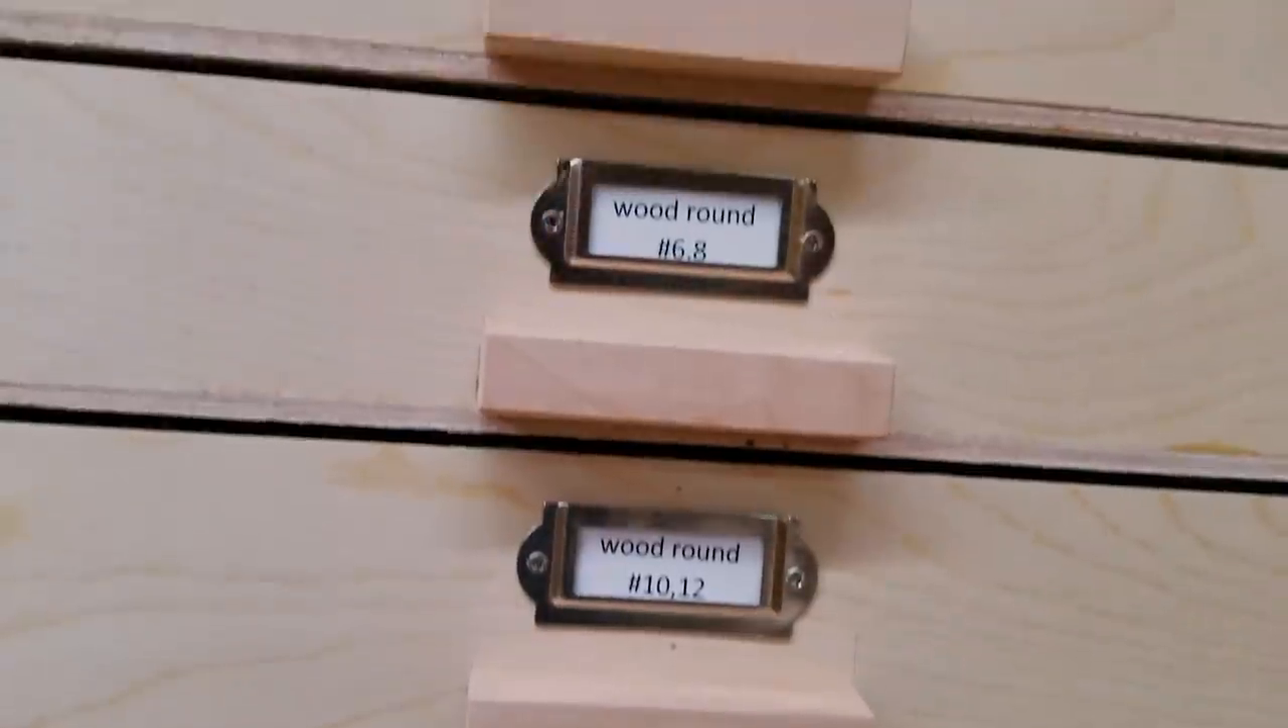And I've started putting a few labels in.